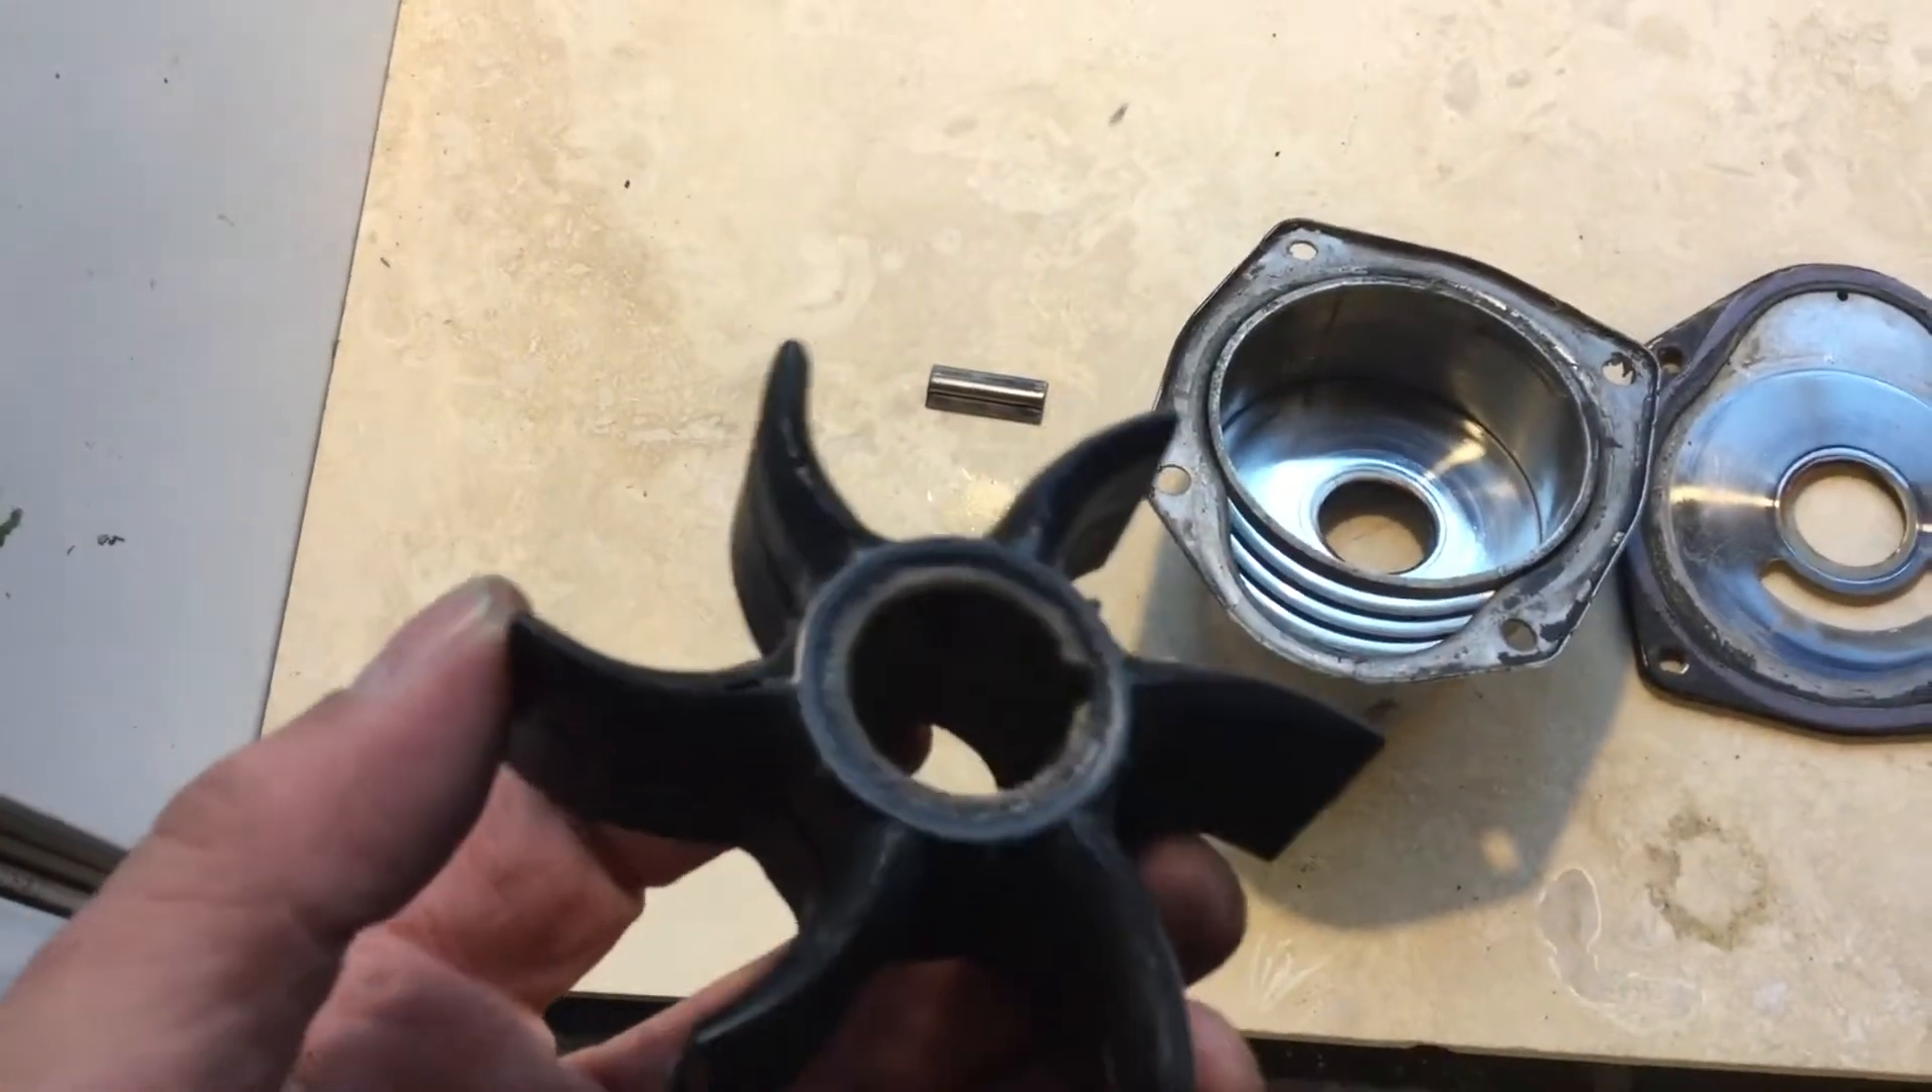This is the impeller removed from the housing and together with the backing plate.